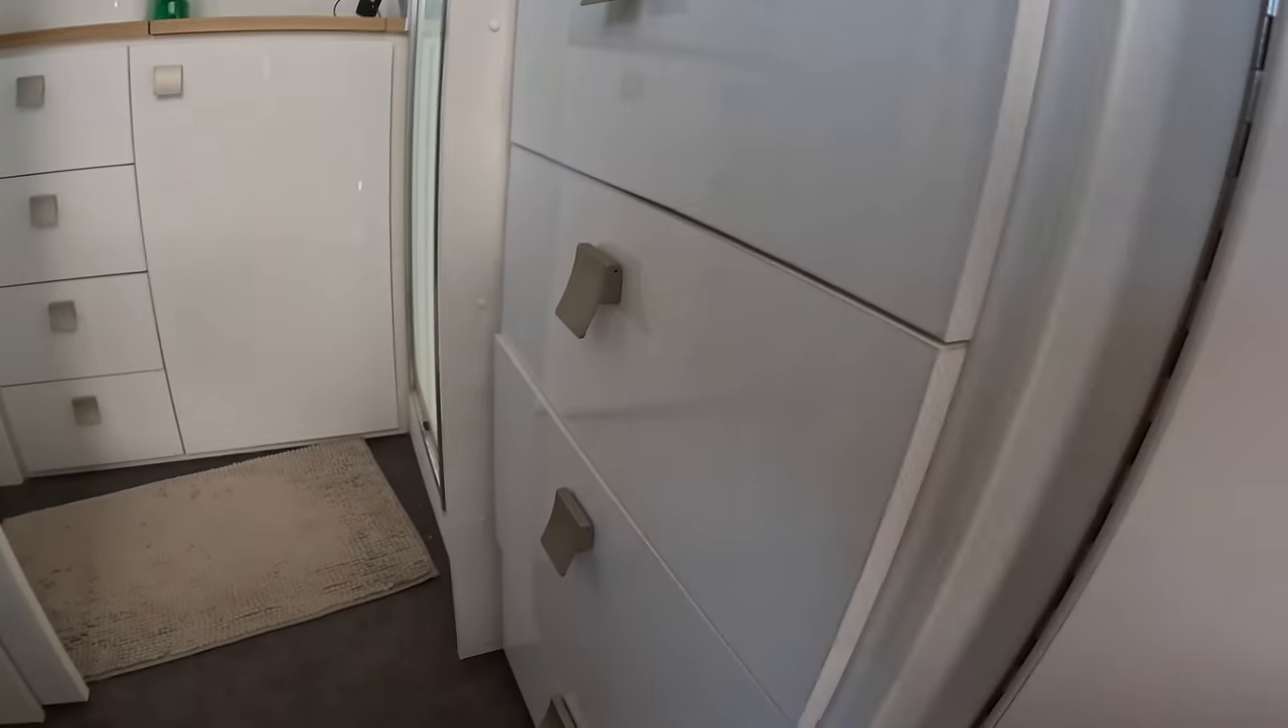So if you have a look just down here, you can see that these drawers are out of alignment.